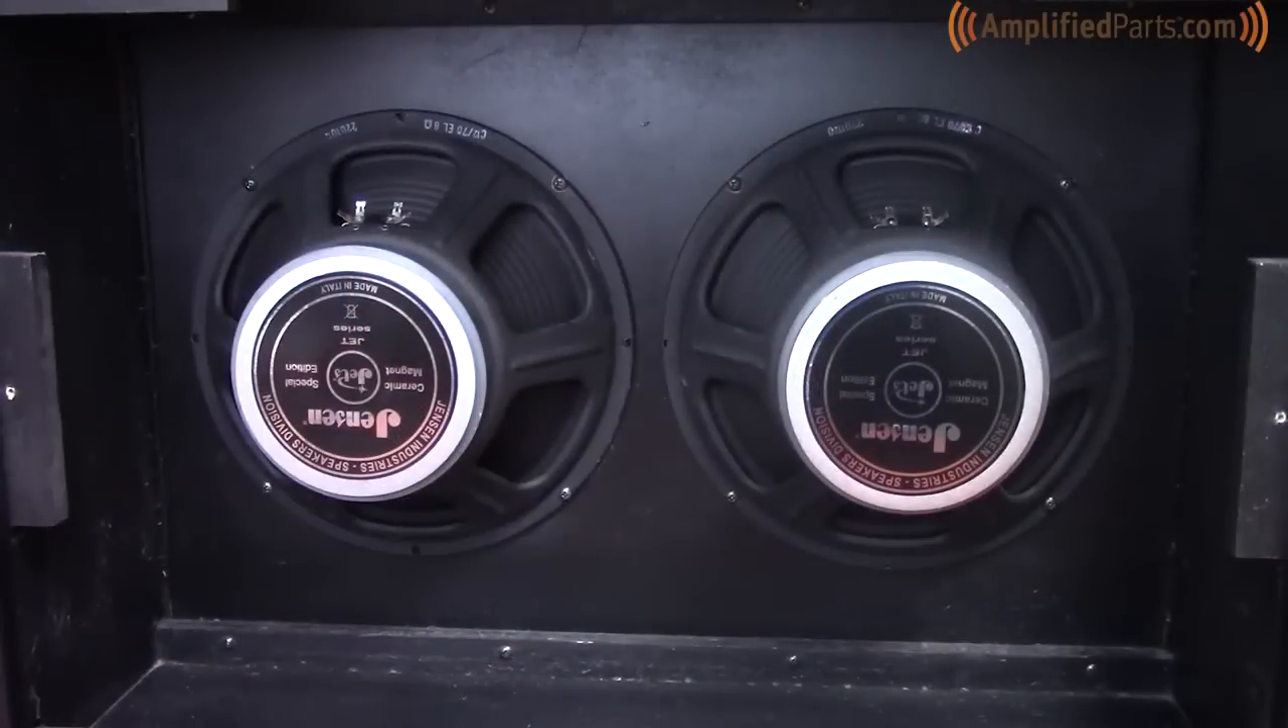So we have our speakers mounted in this cab with the terminals up that's mostly just for the ease of showing you how to do this.